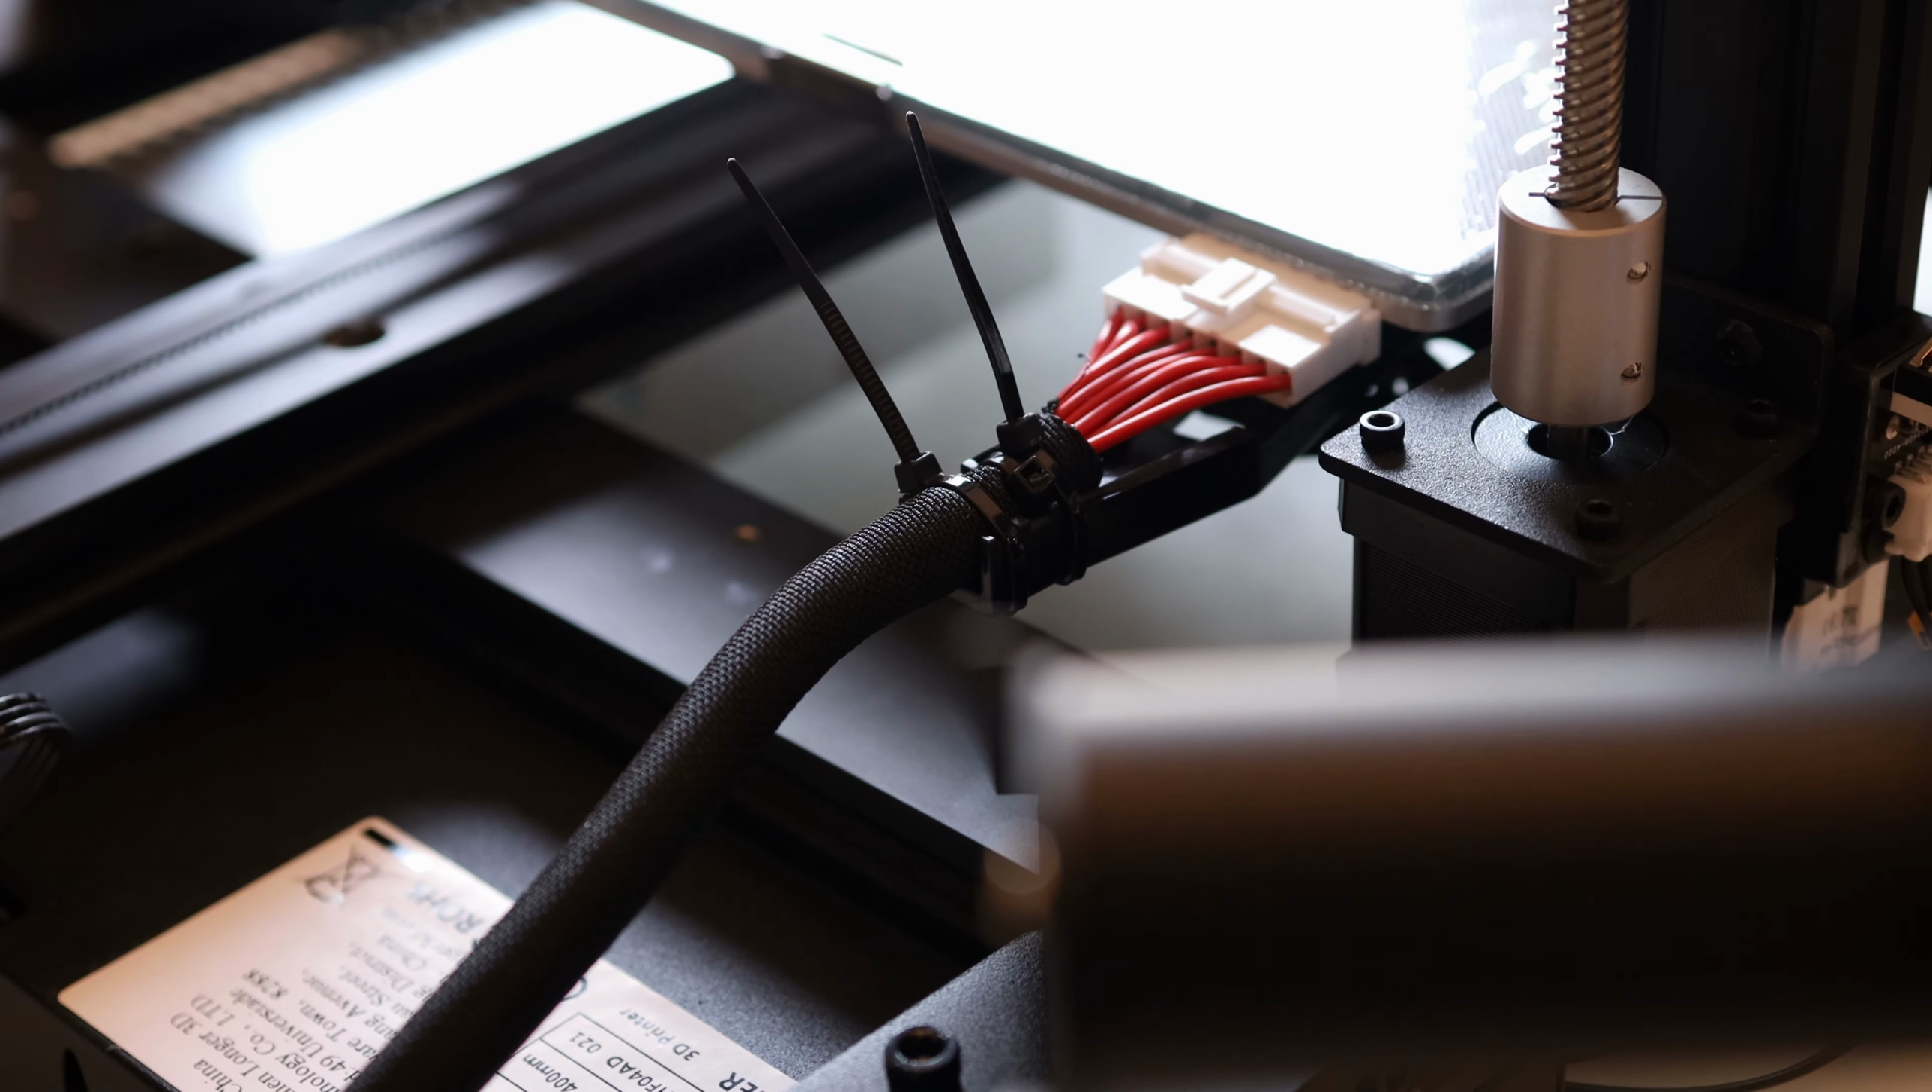I installed a couple of zip ties here just to hold this strain relief in place.